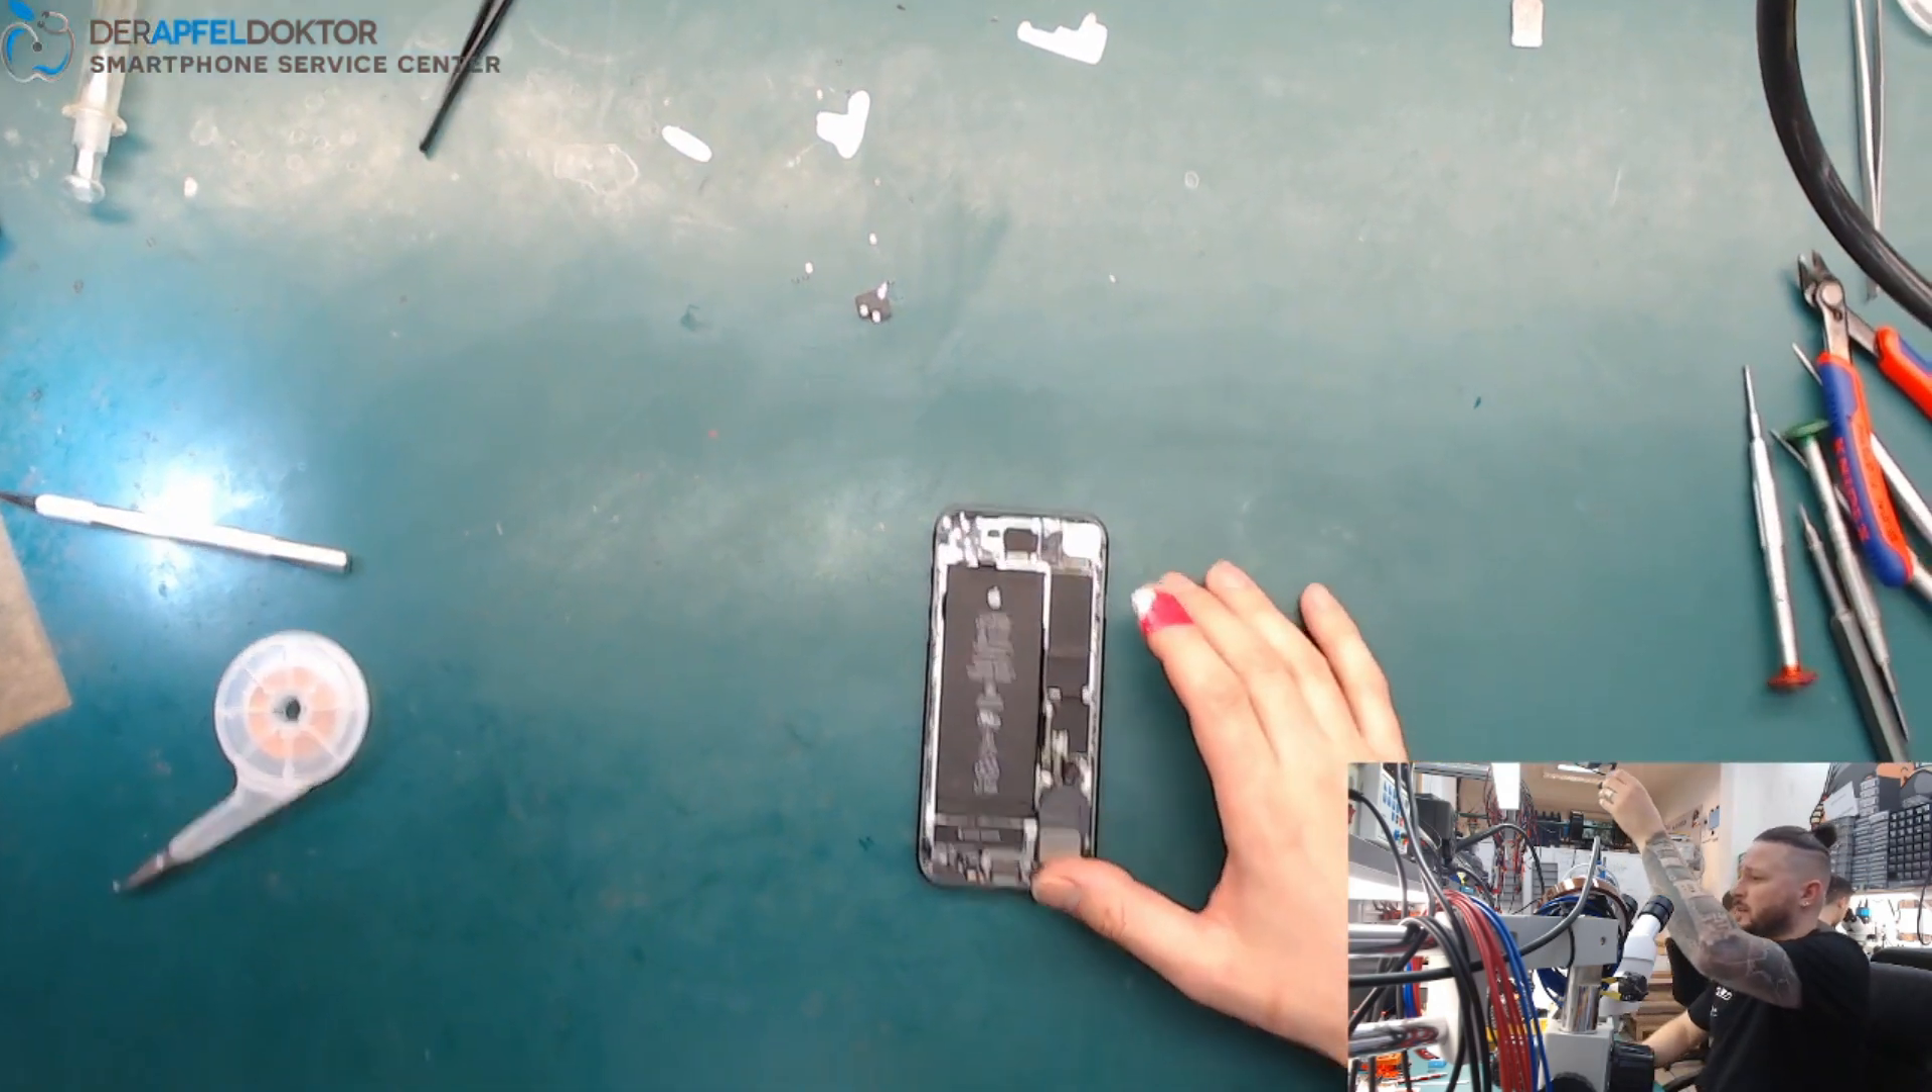I have already disassembled the phone or just disassembled the screen I took out the screen and here we are.